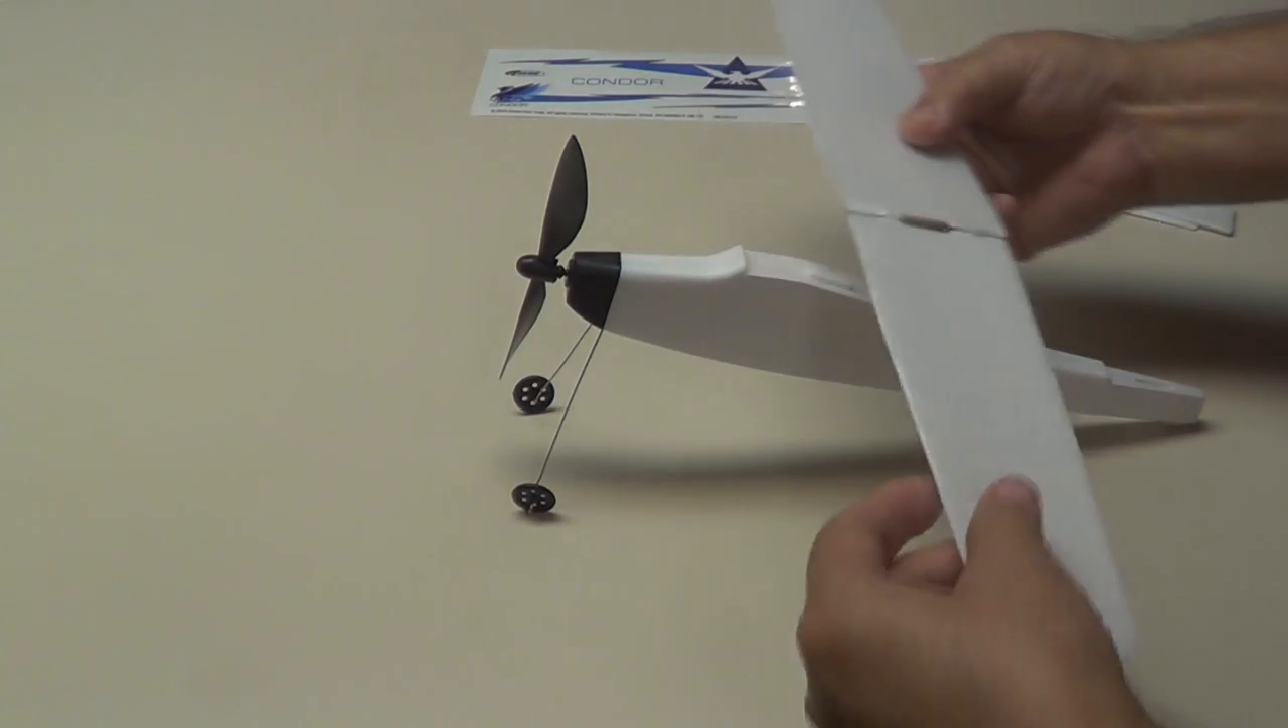Now I got the wheels on.